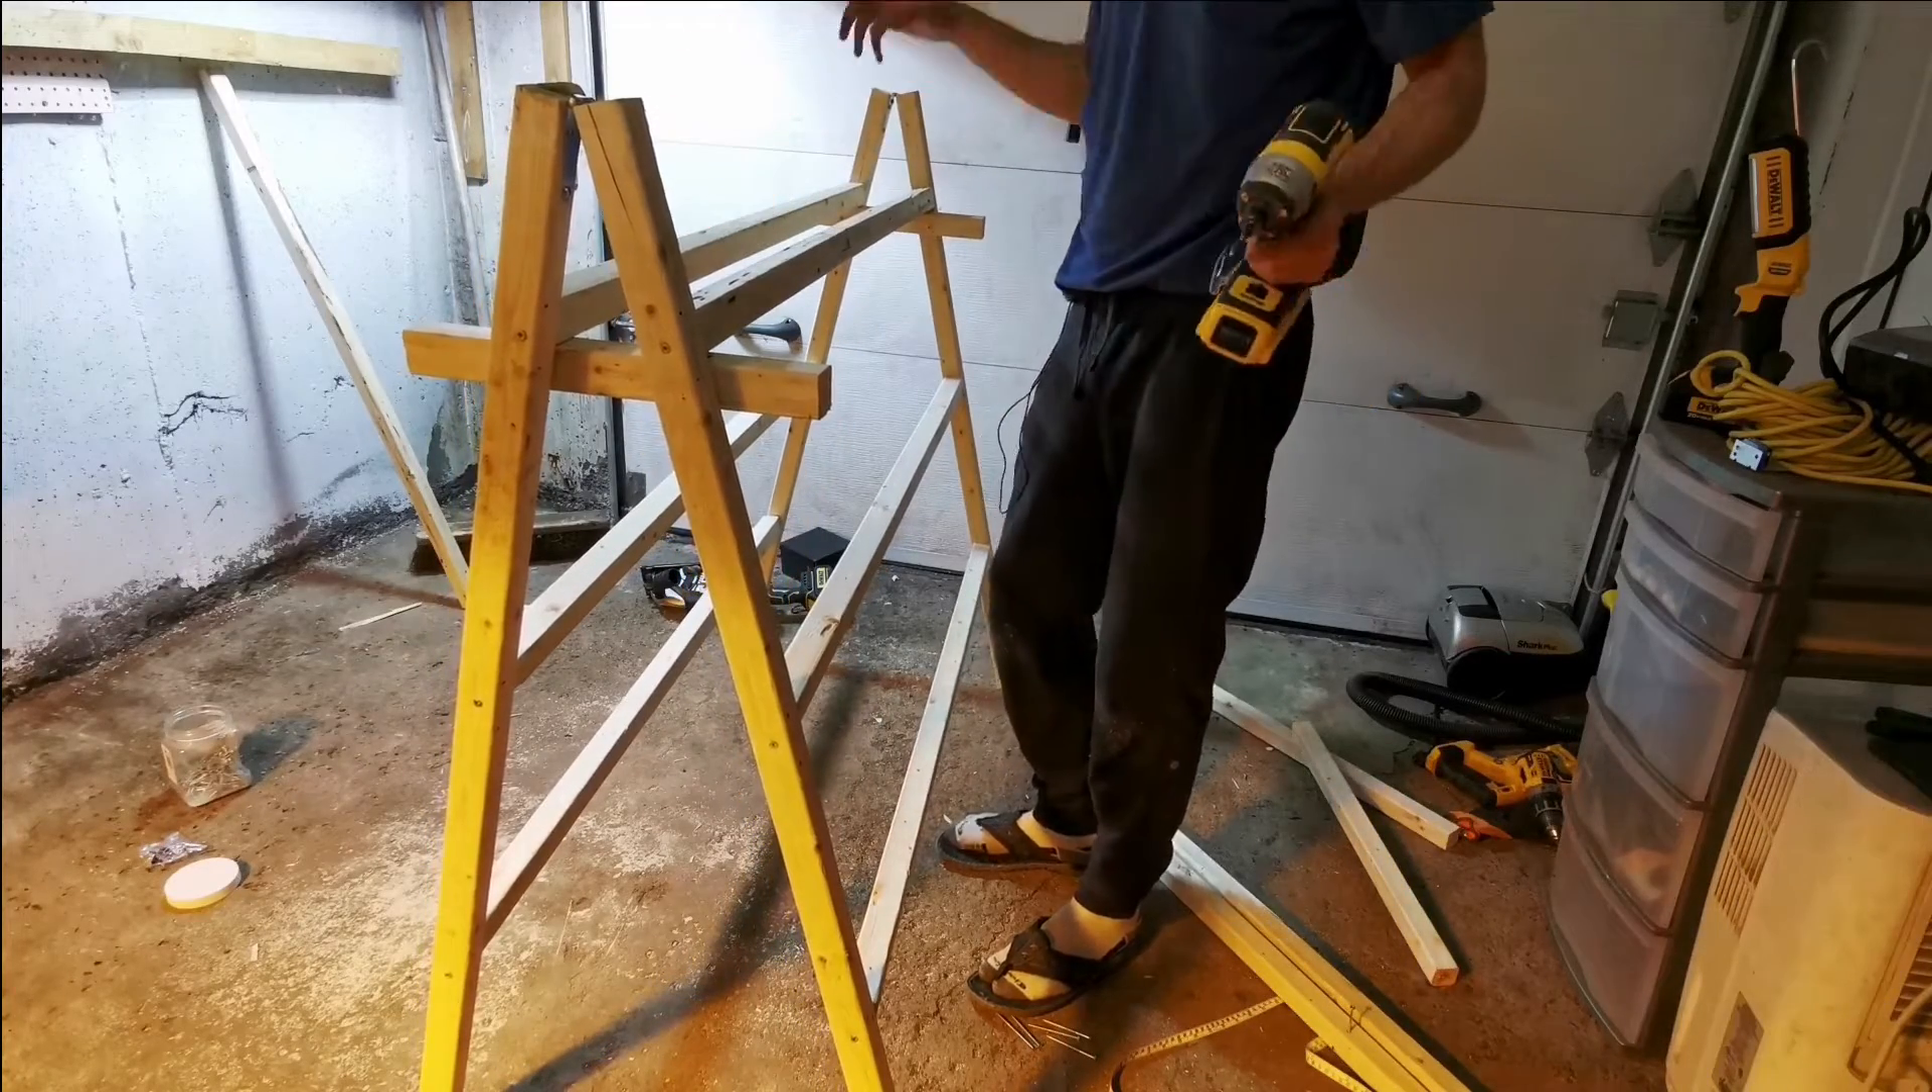All right so we've screwed in our top lateral support on this side and we've also done that on this side.